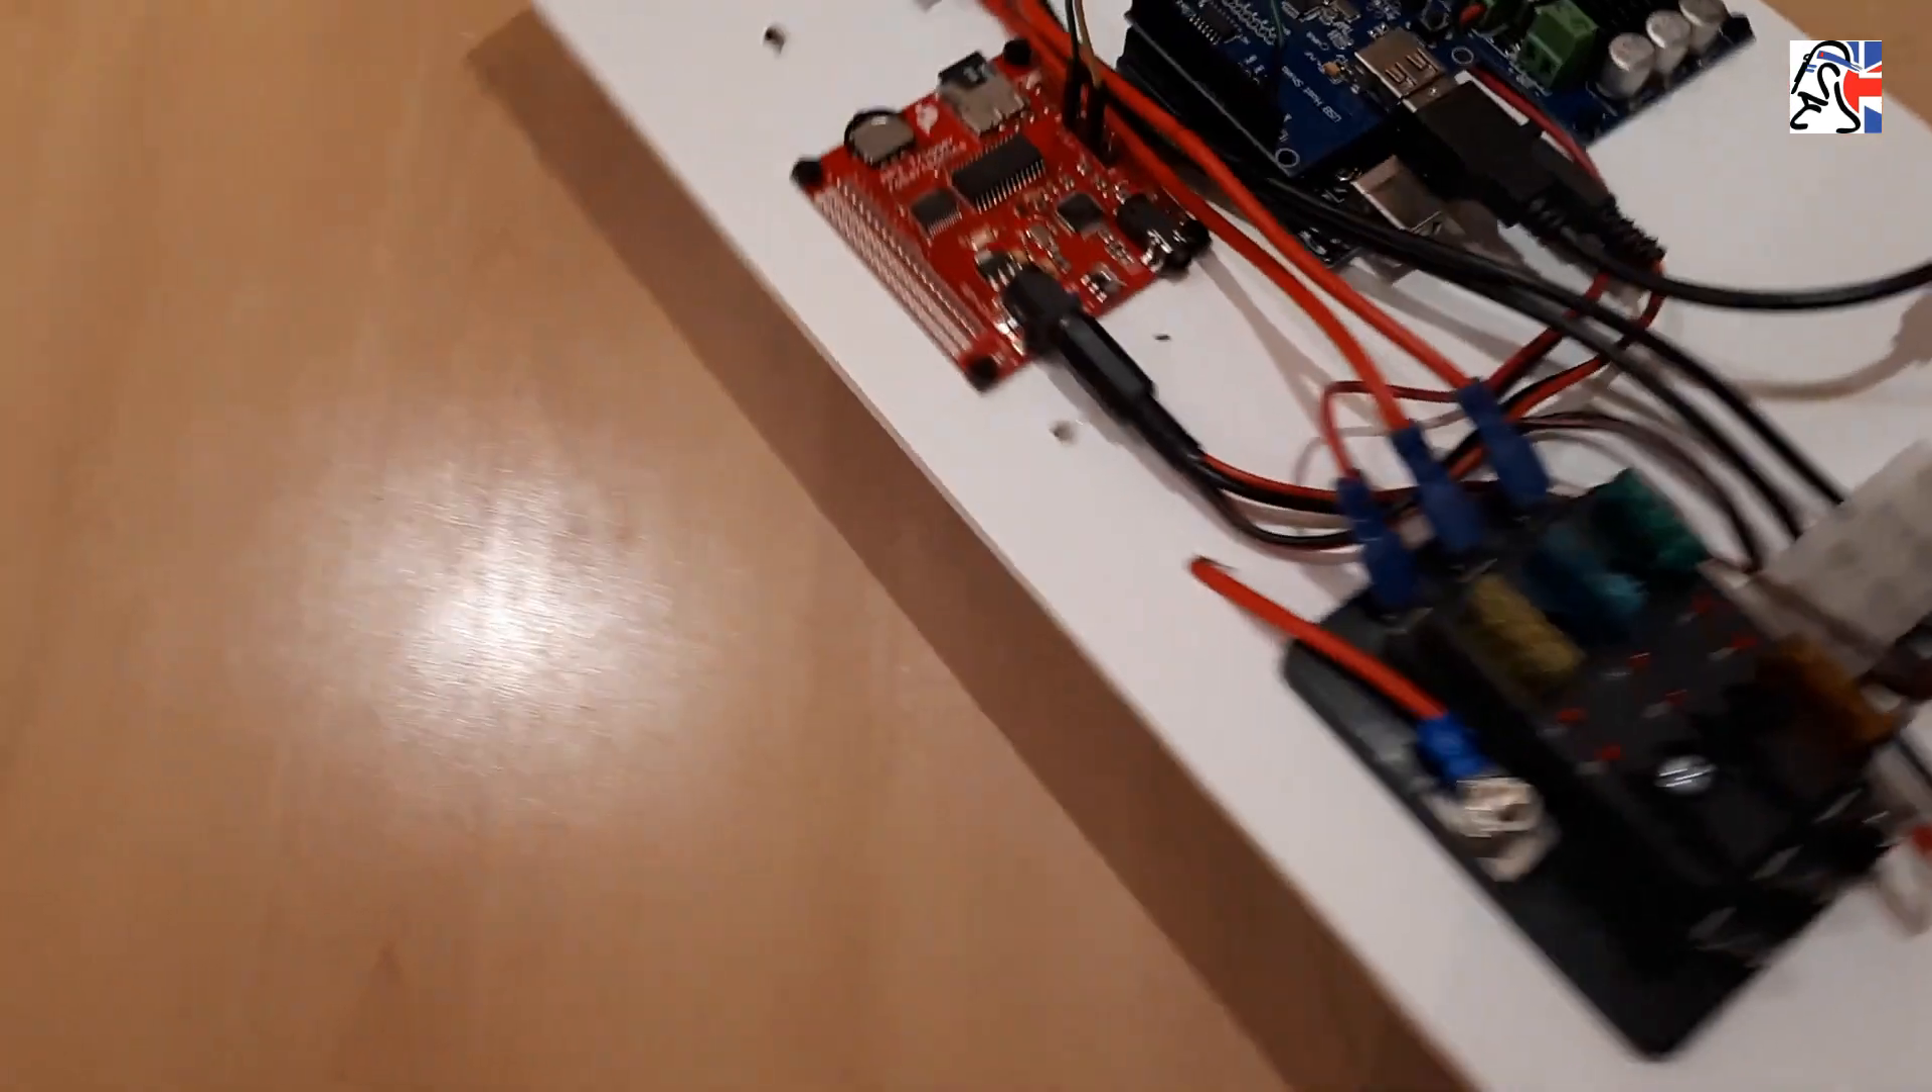So the fuse box is now mounted down here. The red cable here is the input to the fuses, which then obviously go off to the various components.